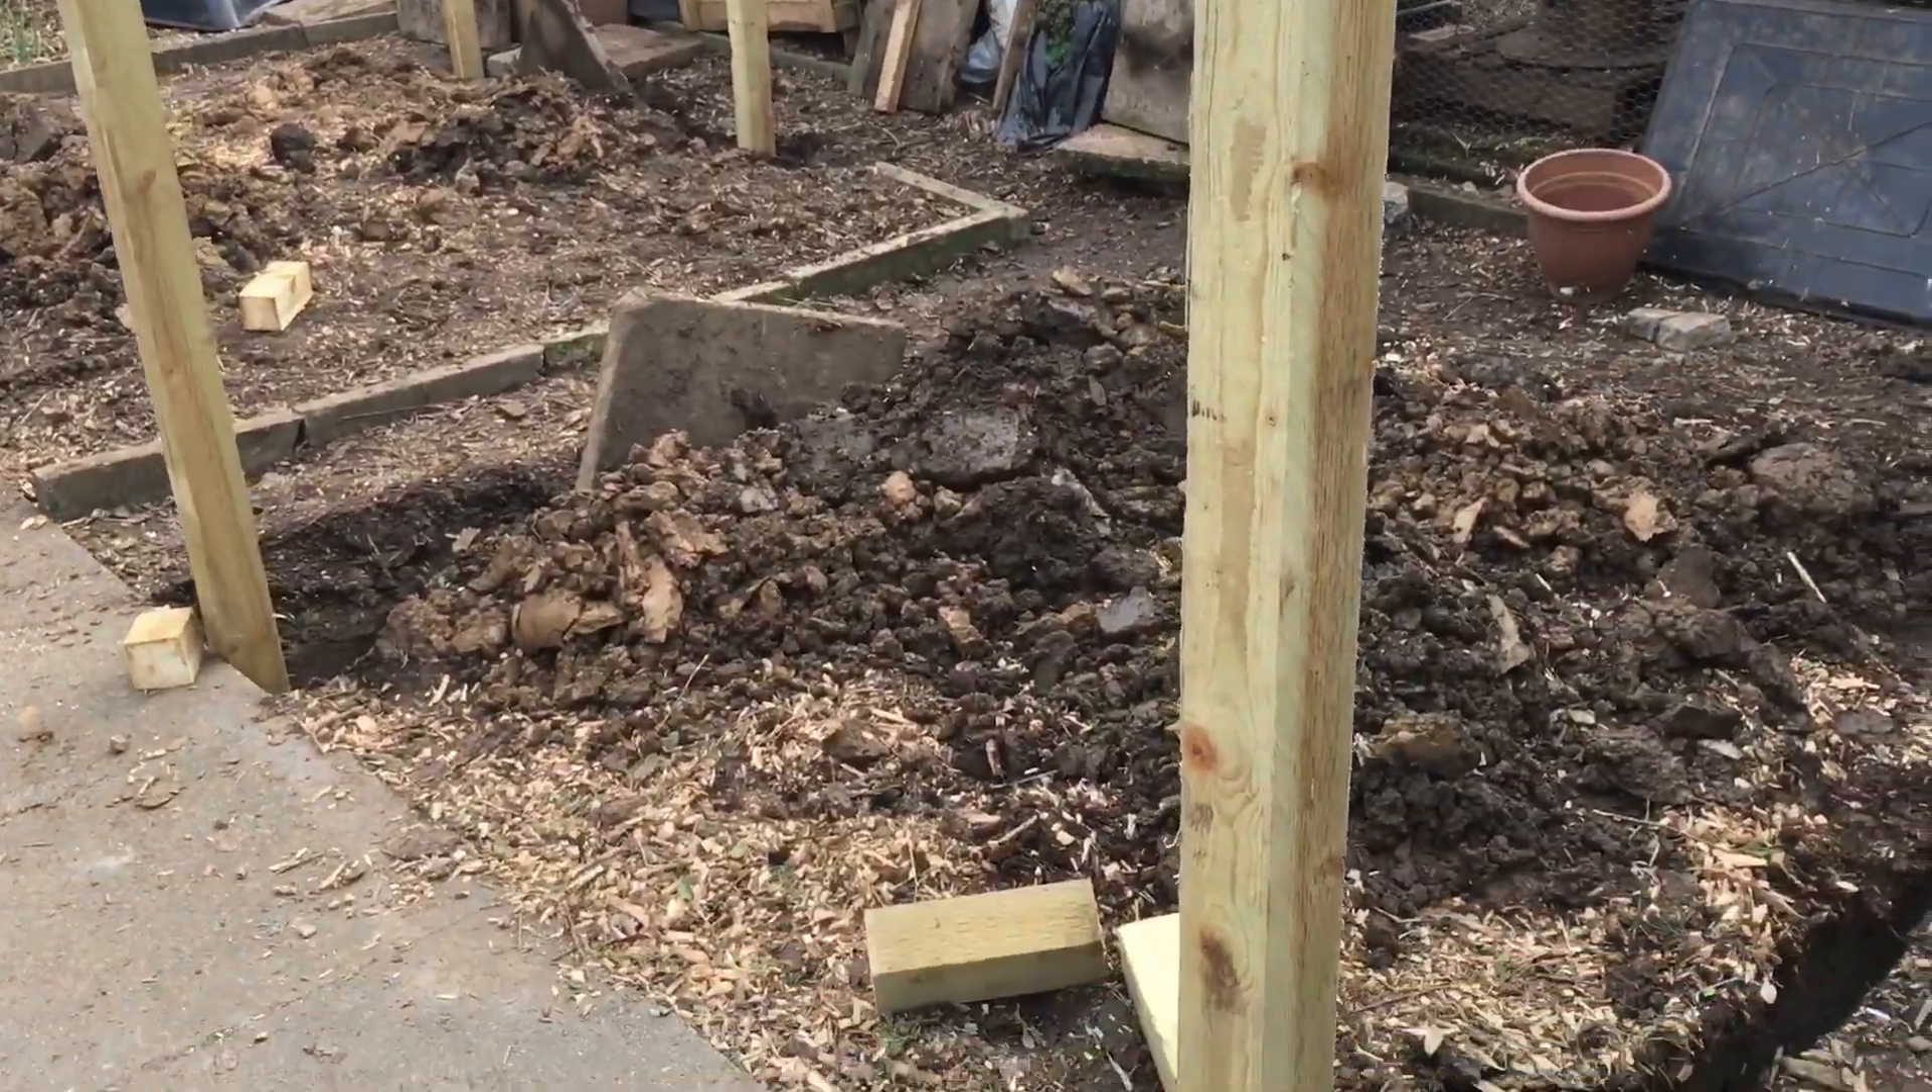As you can see, the posts are in now.